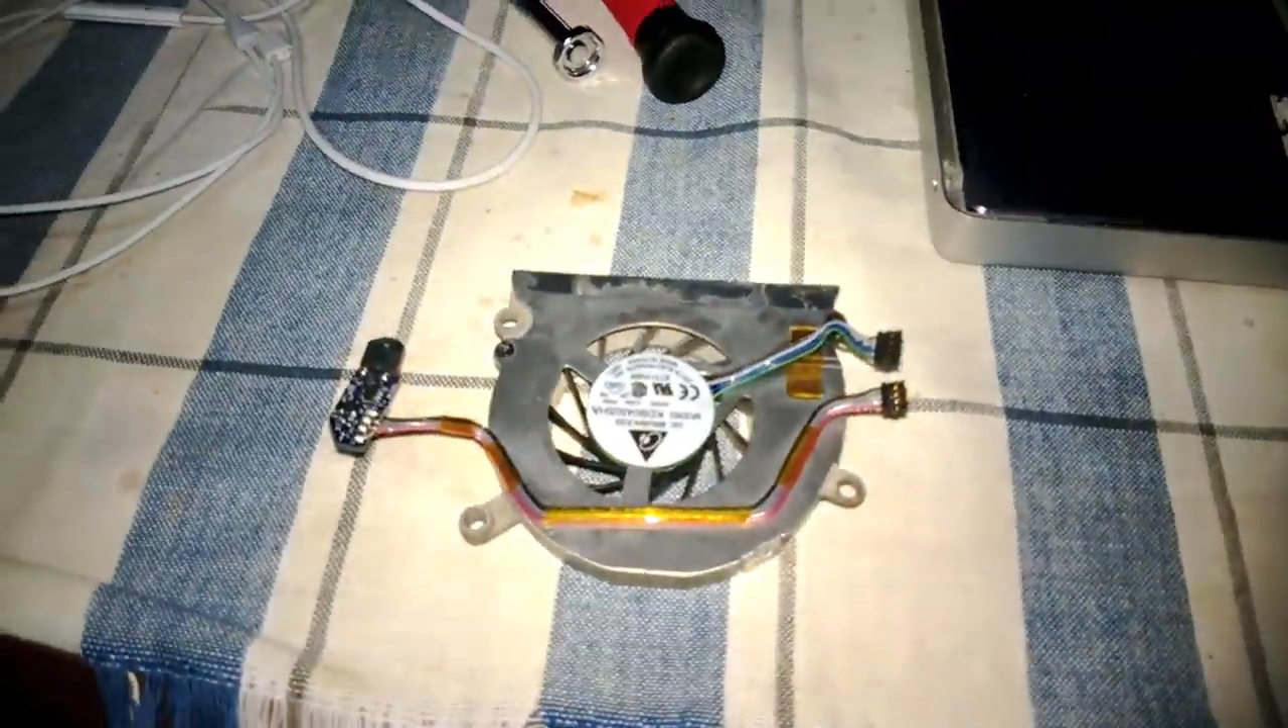And here is the fan removed successfully without applying too much force.